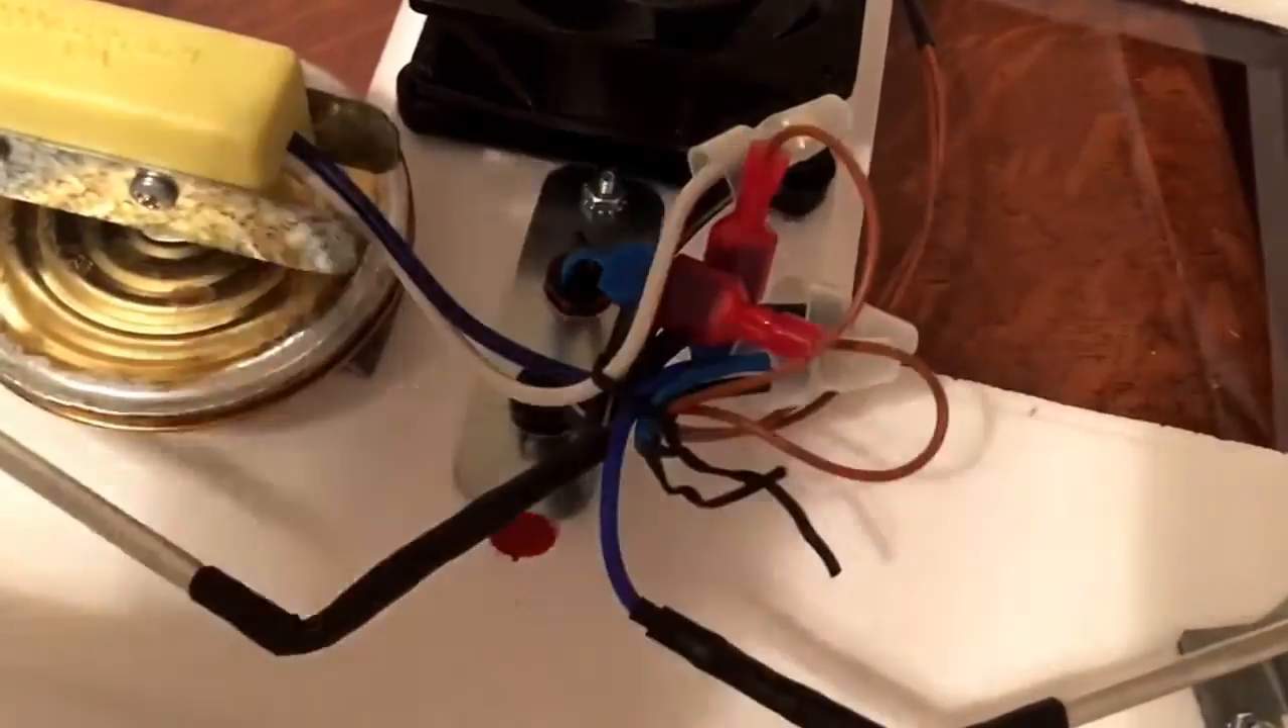Okie doke so I got the quick connects on and I got the cords plugged into them.